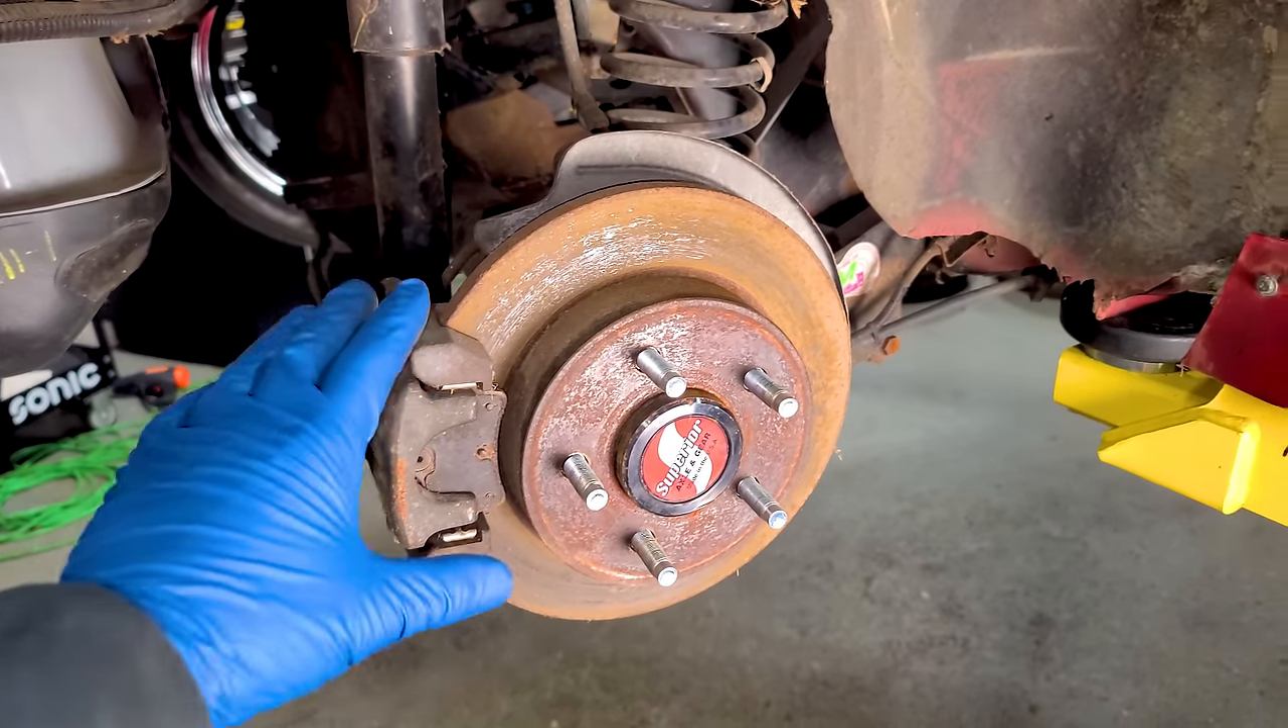All the wheel studs are done.